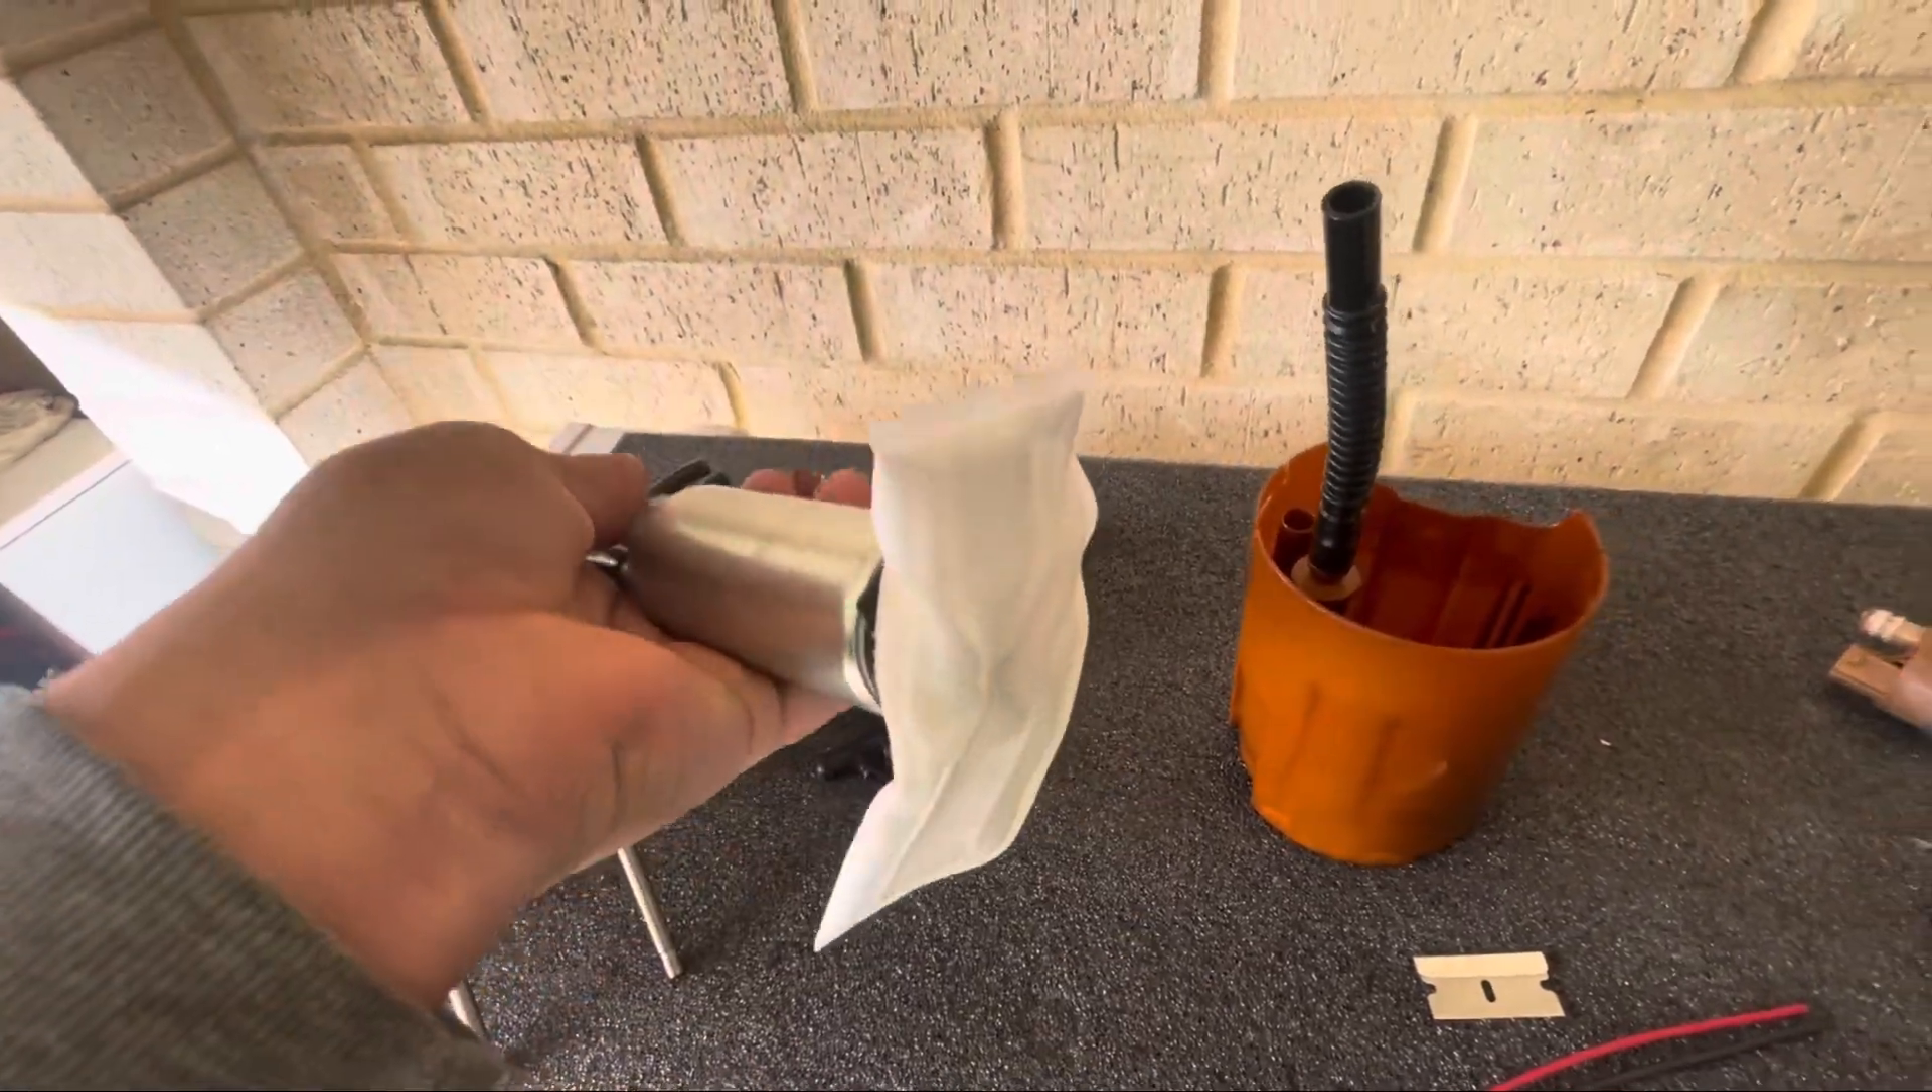I've got the filter in so now I'll sit the pump into this part of the body.